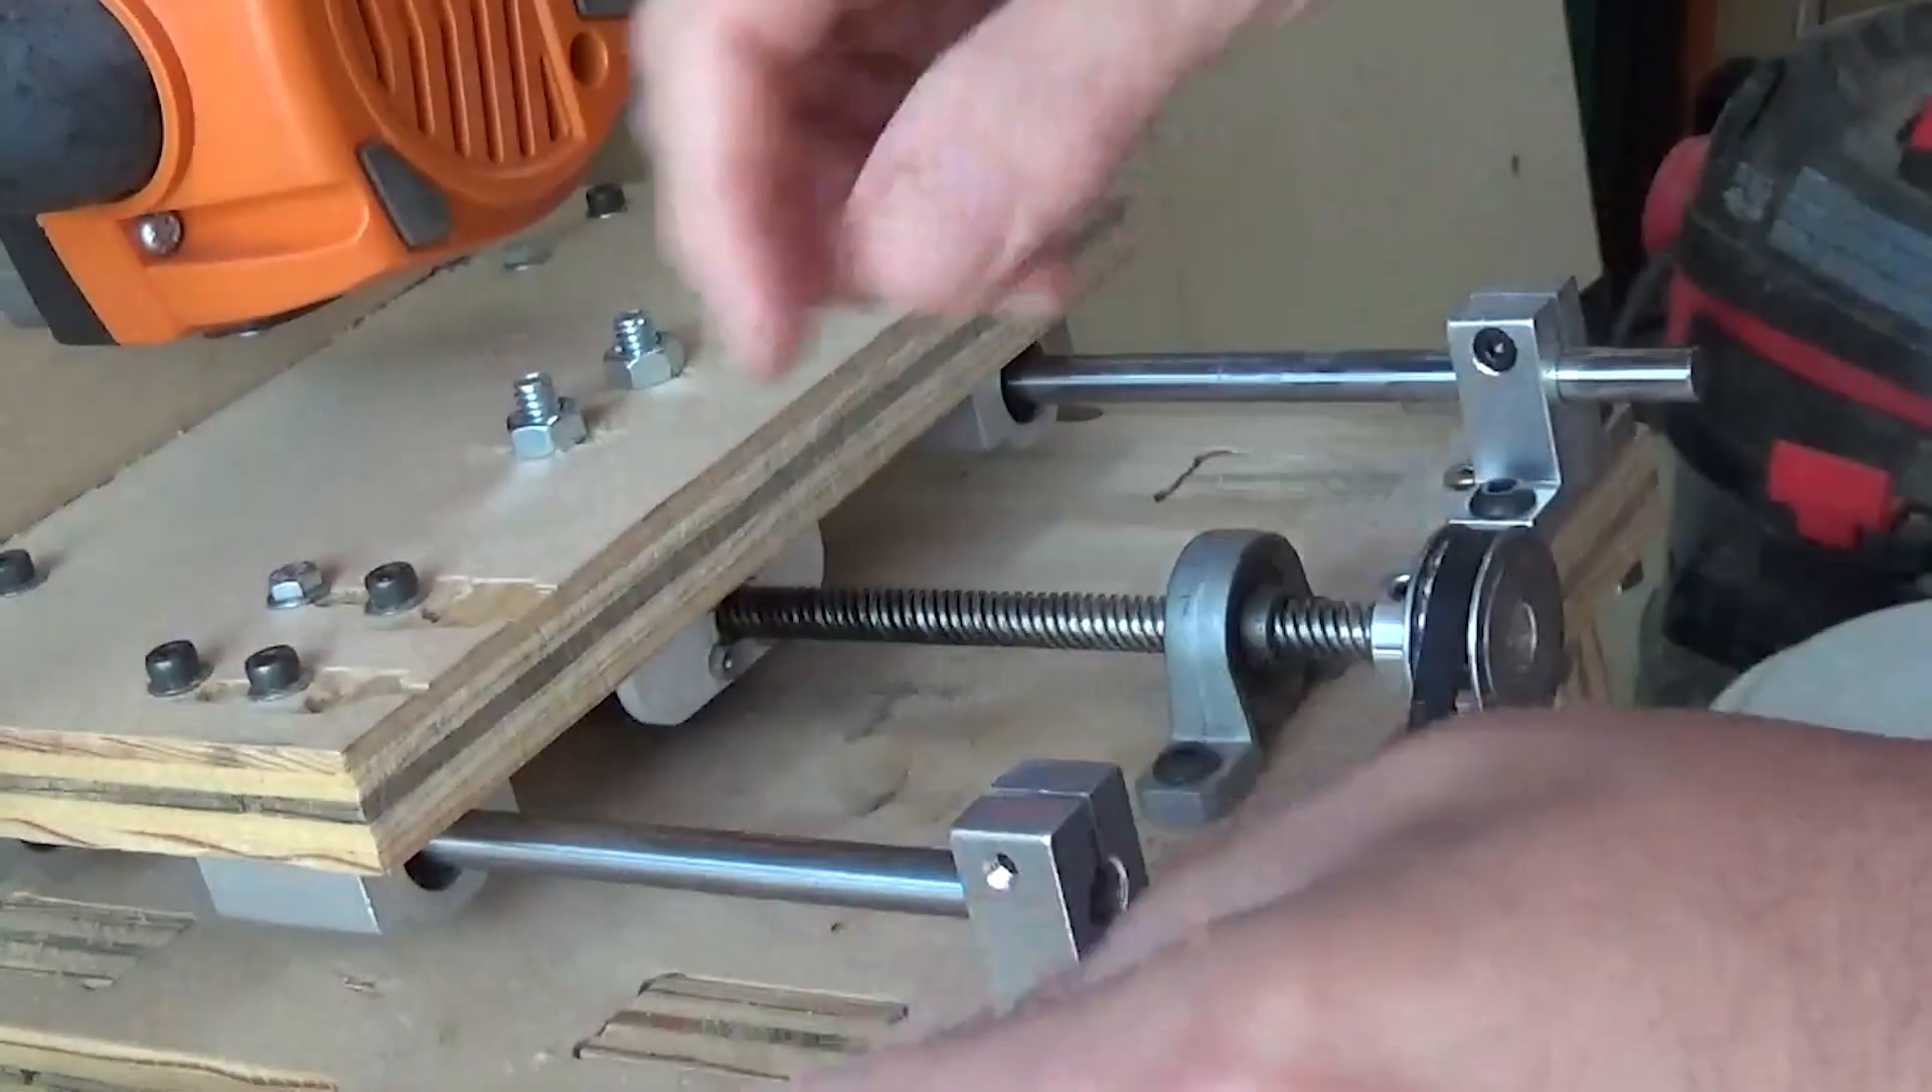So doing a safety inspection this morning, I discovered that this rail has slipped out a little bit.